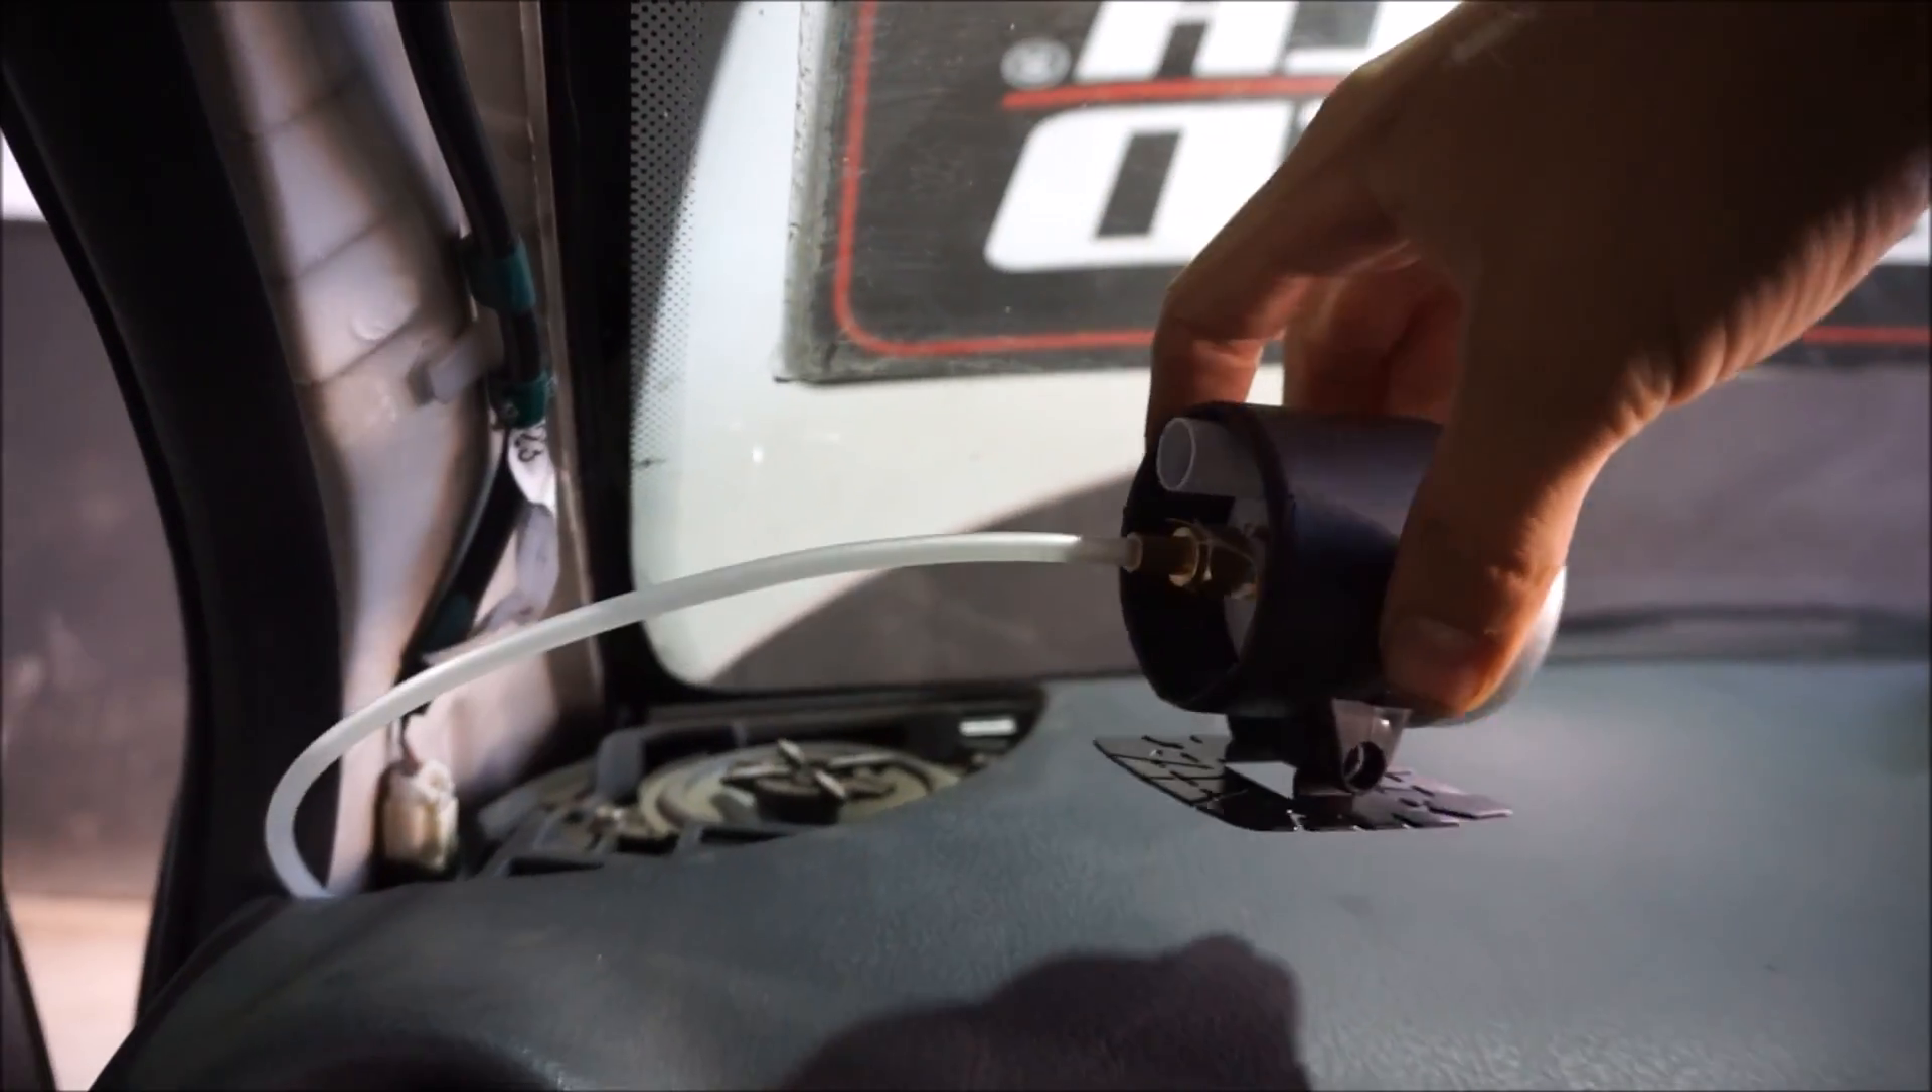Colocamos la manguera. Hay que solamente apretarla ahora.